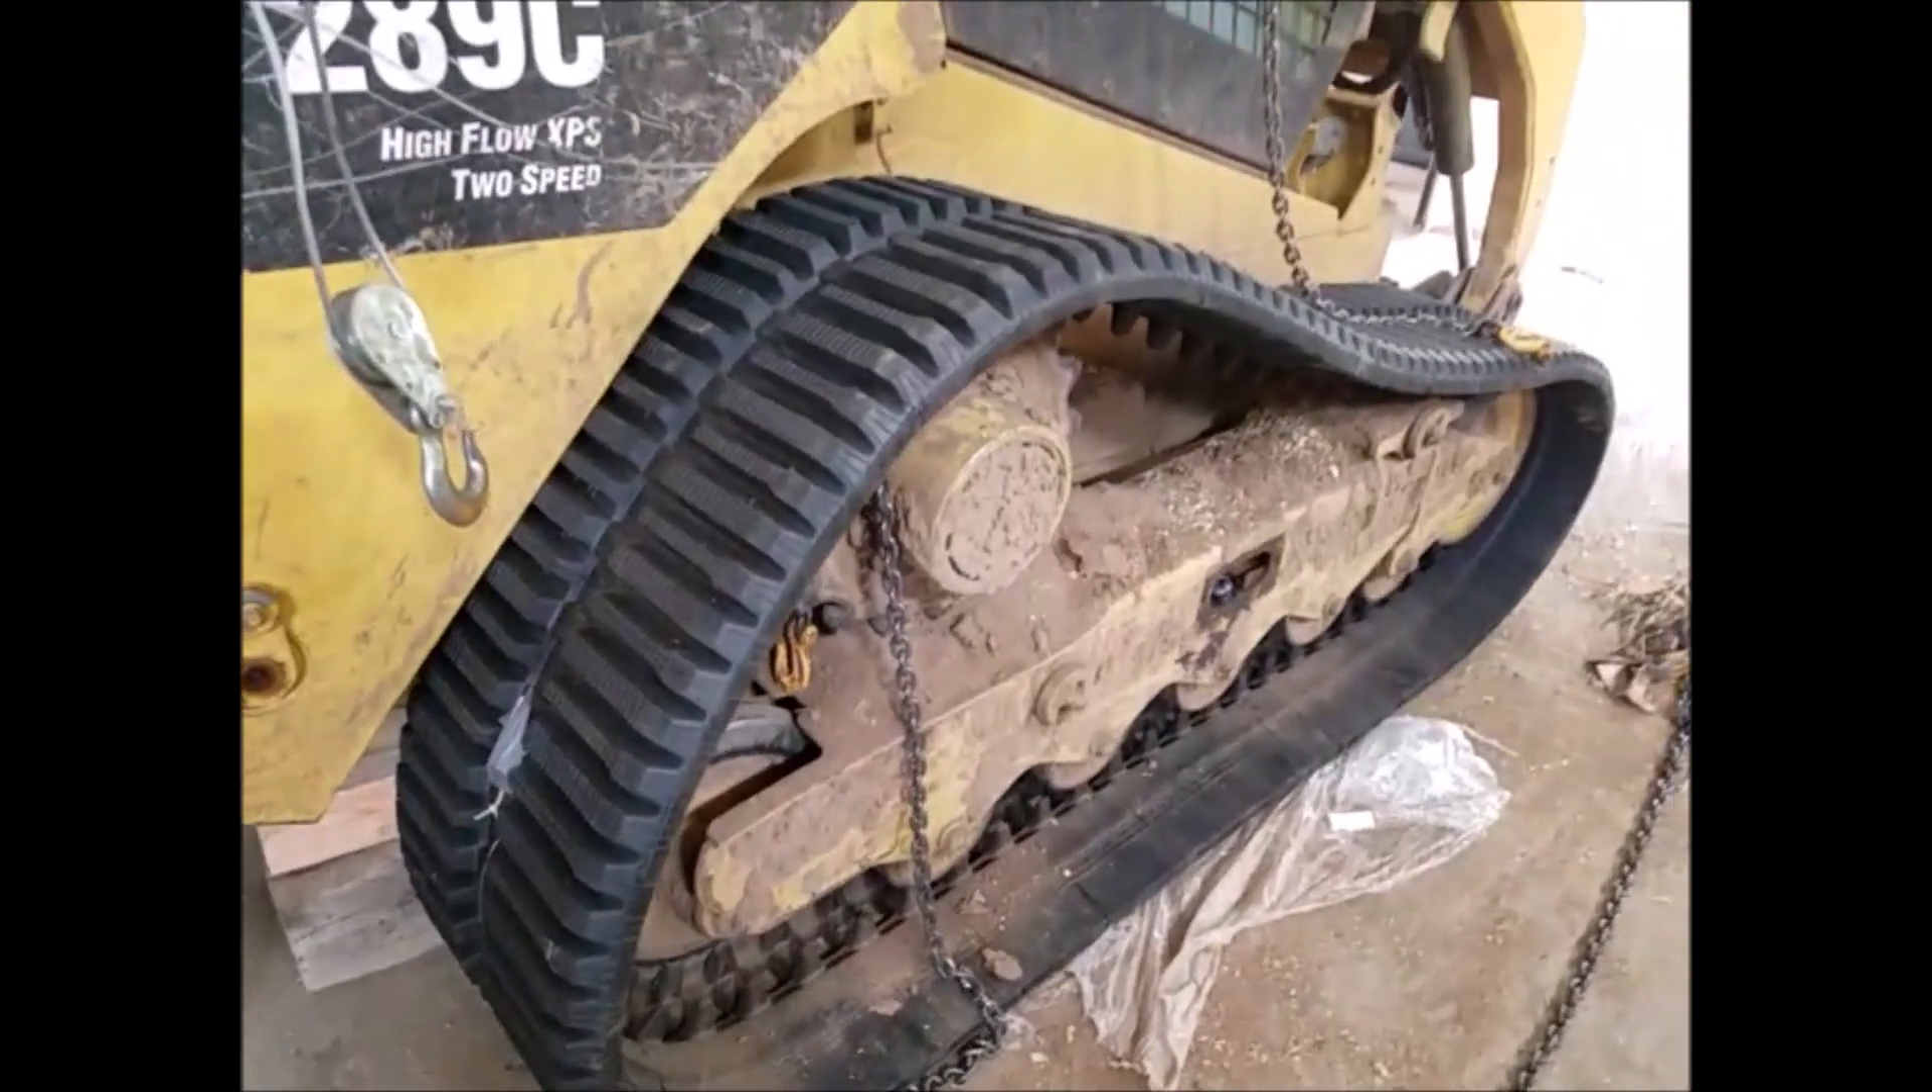Okay, I got the track mostly on.